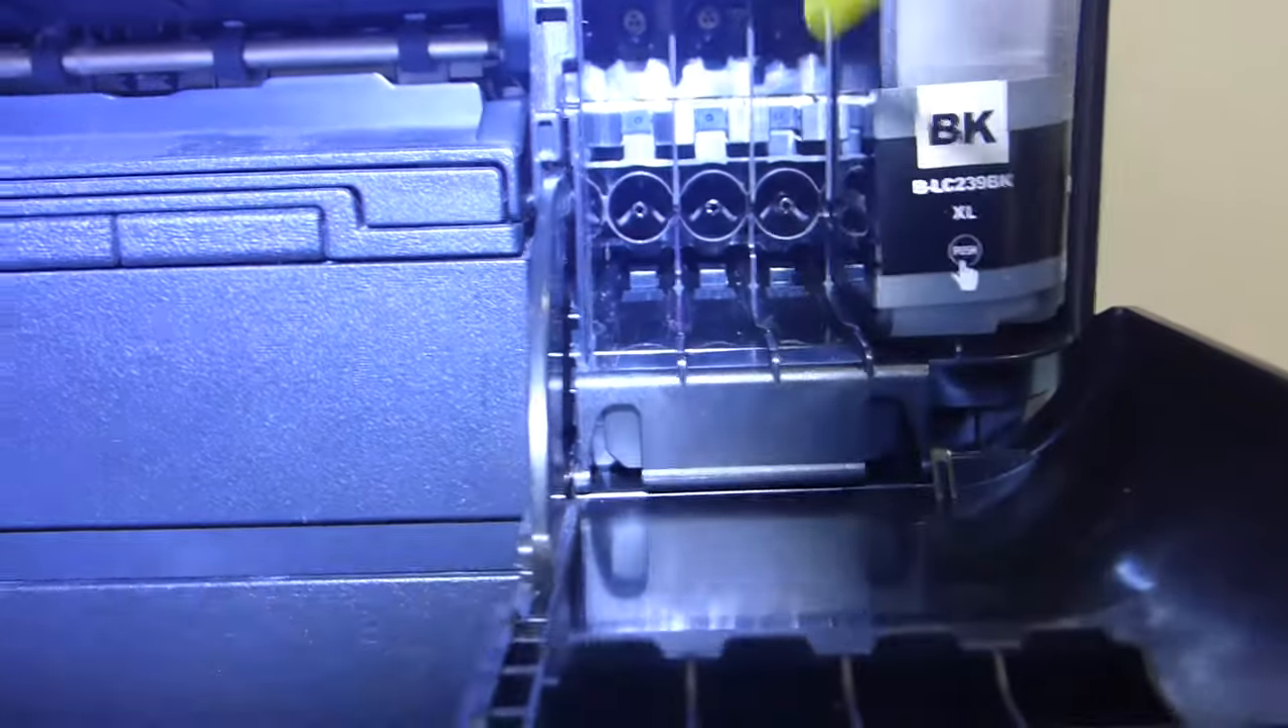You can see that I've taken out magenta cyan and yellow.